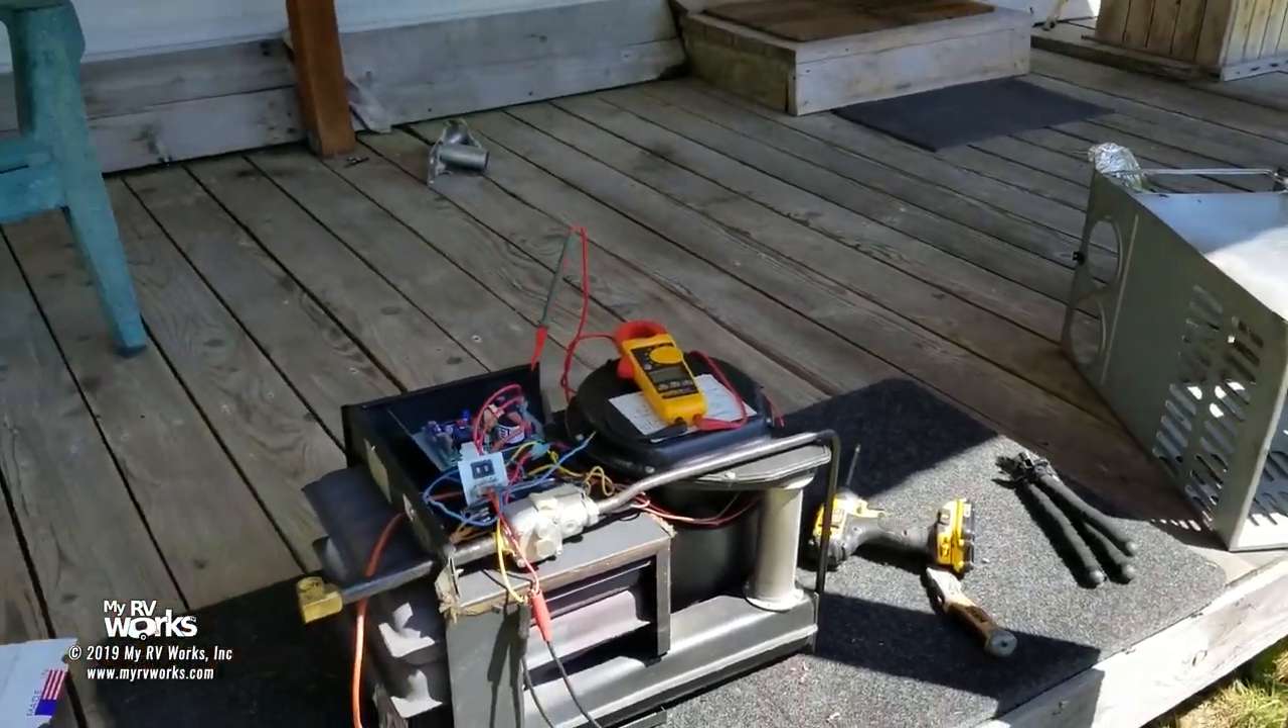I decided to pull the whole furnace out so here we have the whole furnace there's its cover.